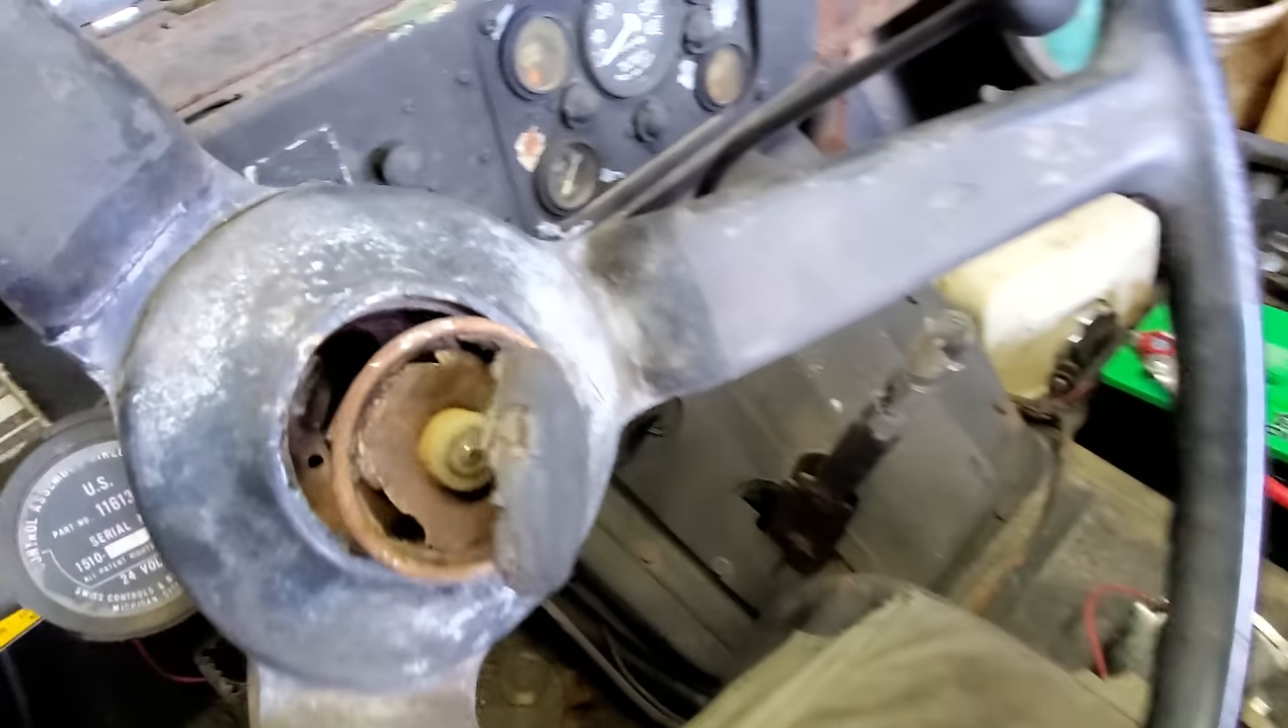As you can see, I got the button tore apart.